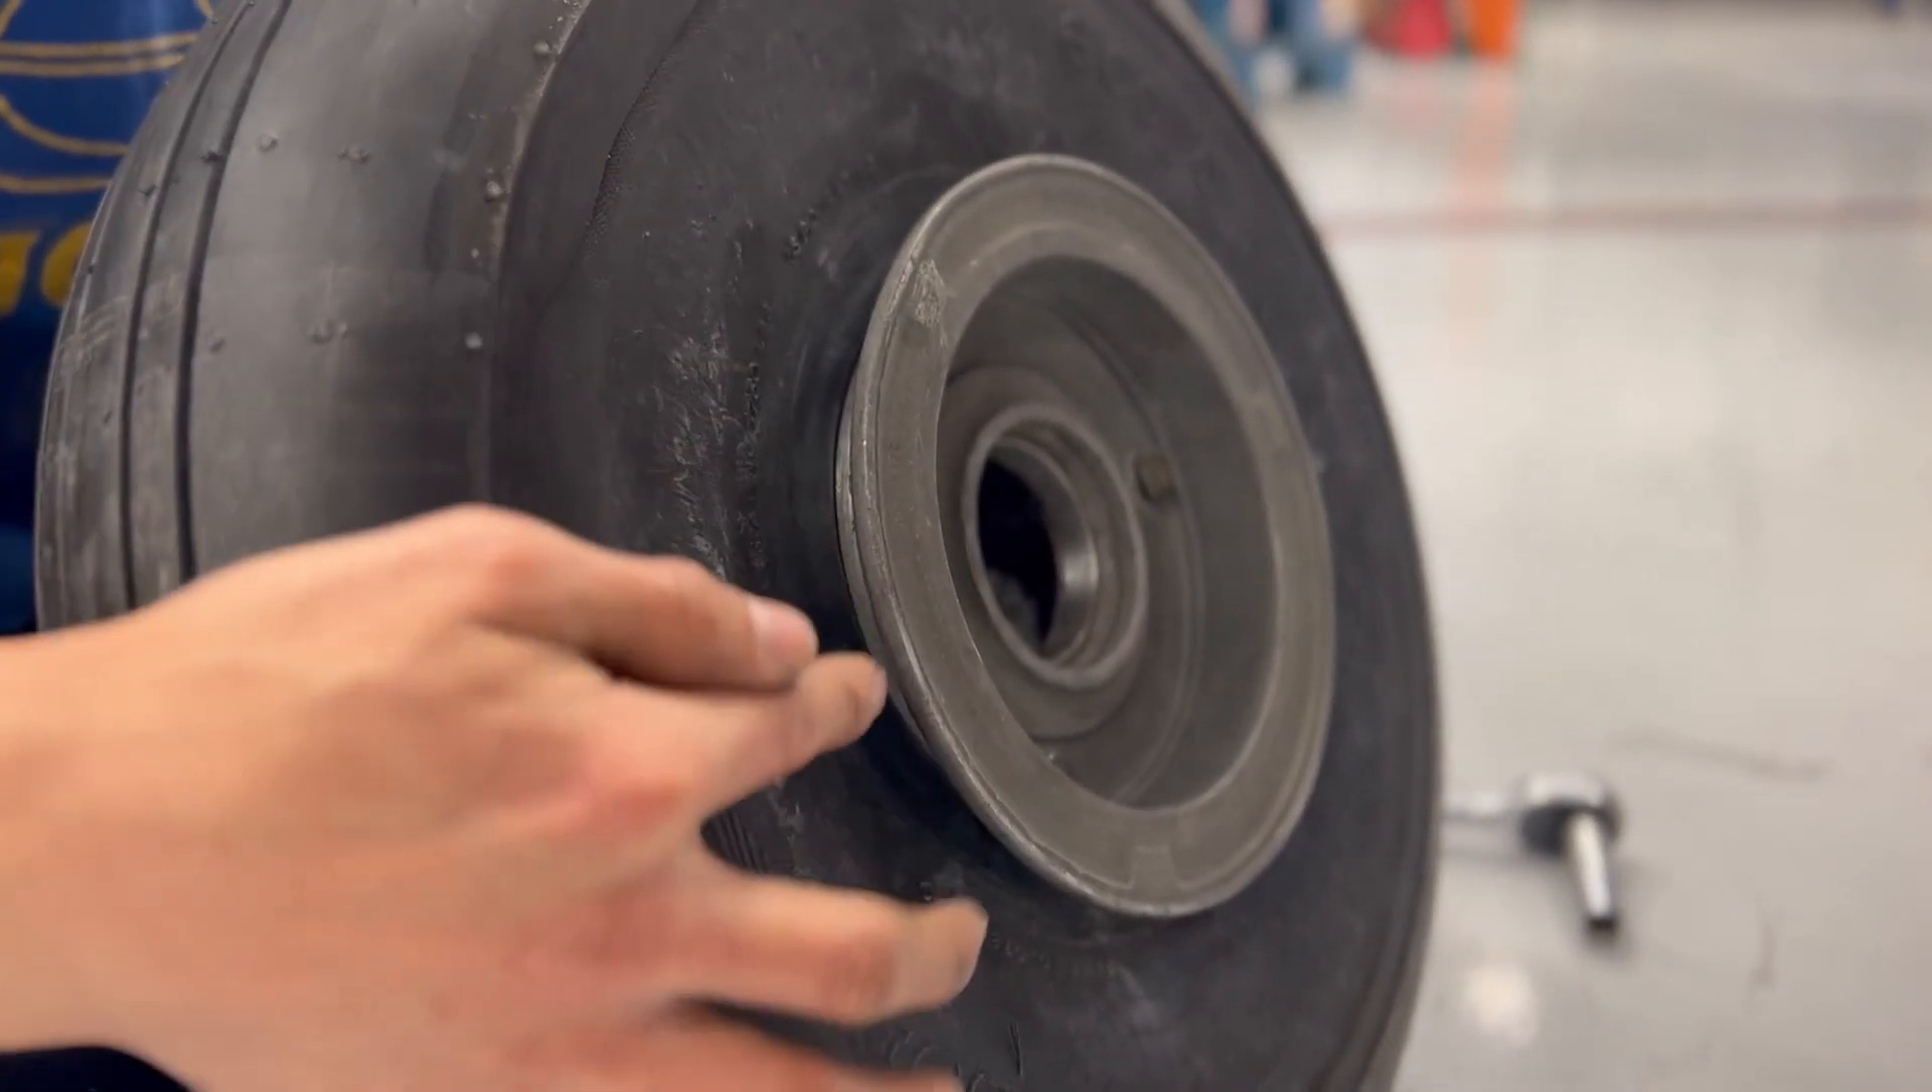Uh, you can see the wheel isn't, uh, seated on its bead here.